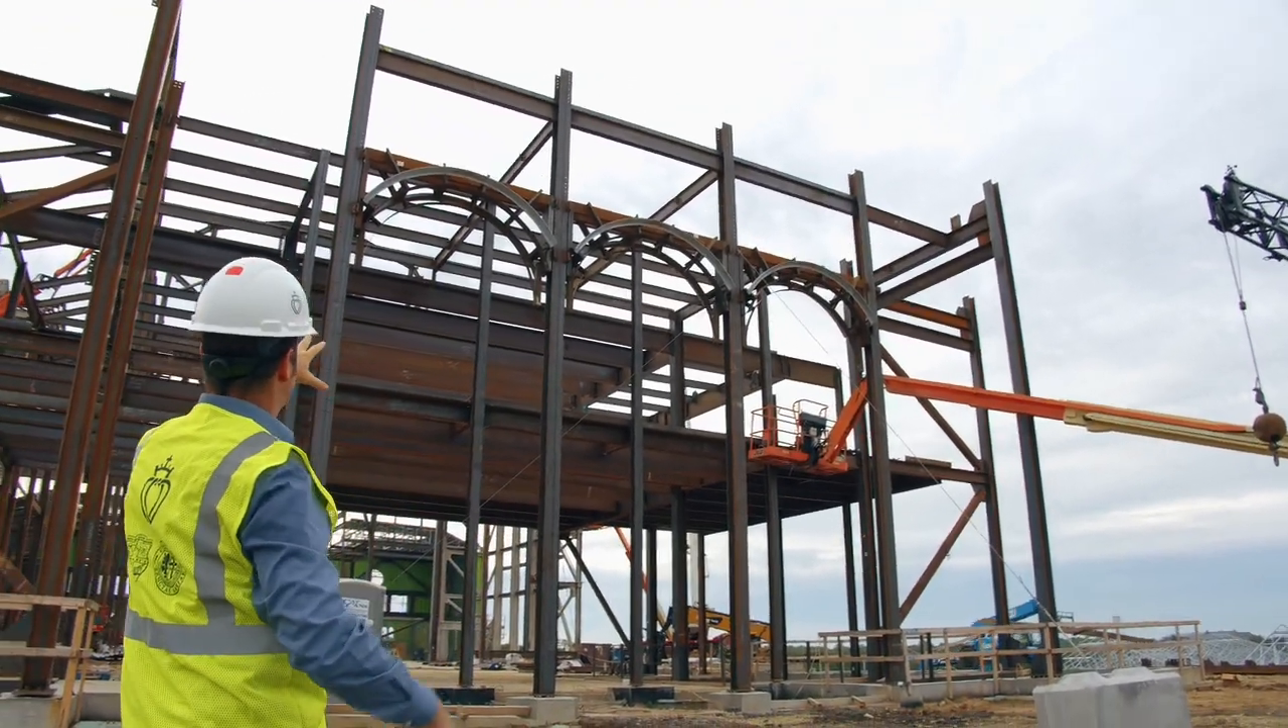As you can see they have the structural steel for the arches installed.